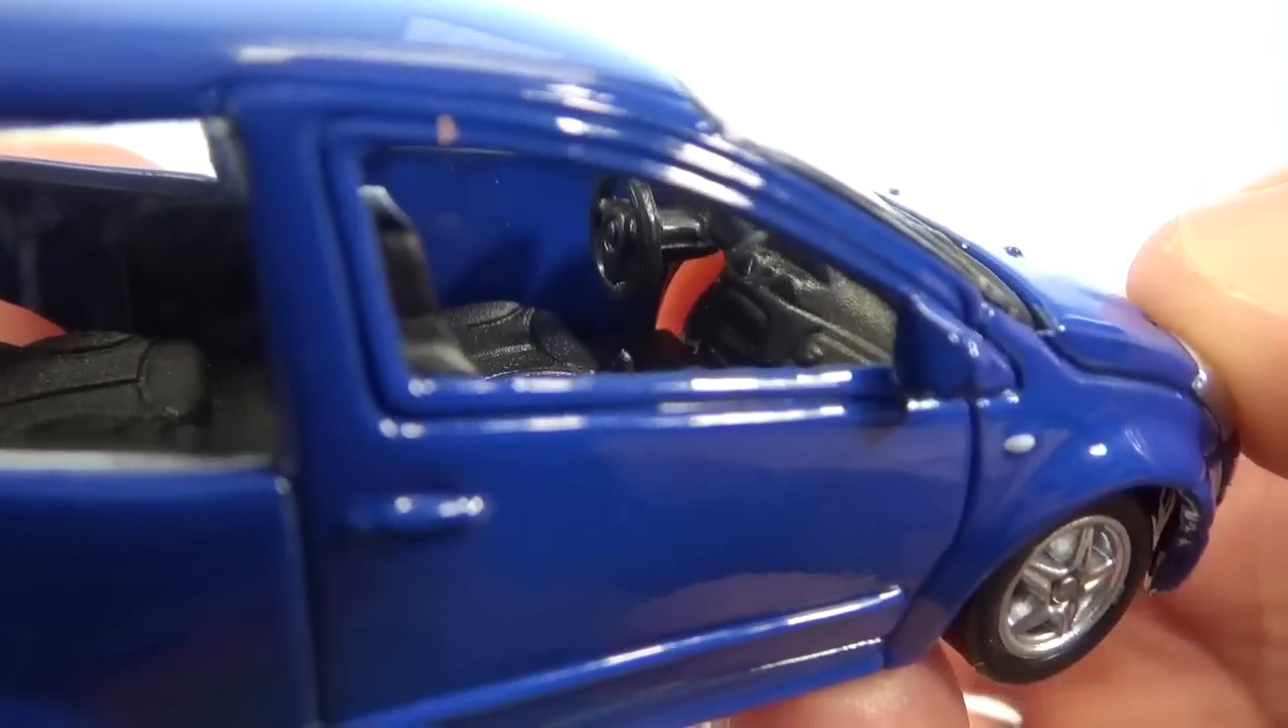Too bad there's a gap here underneath the steering wheel. So you can kind of see through the wheel well.